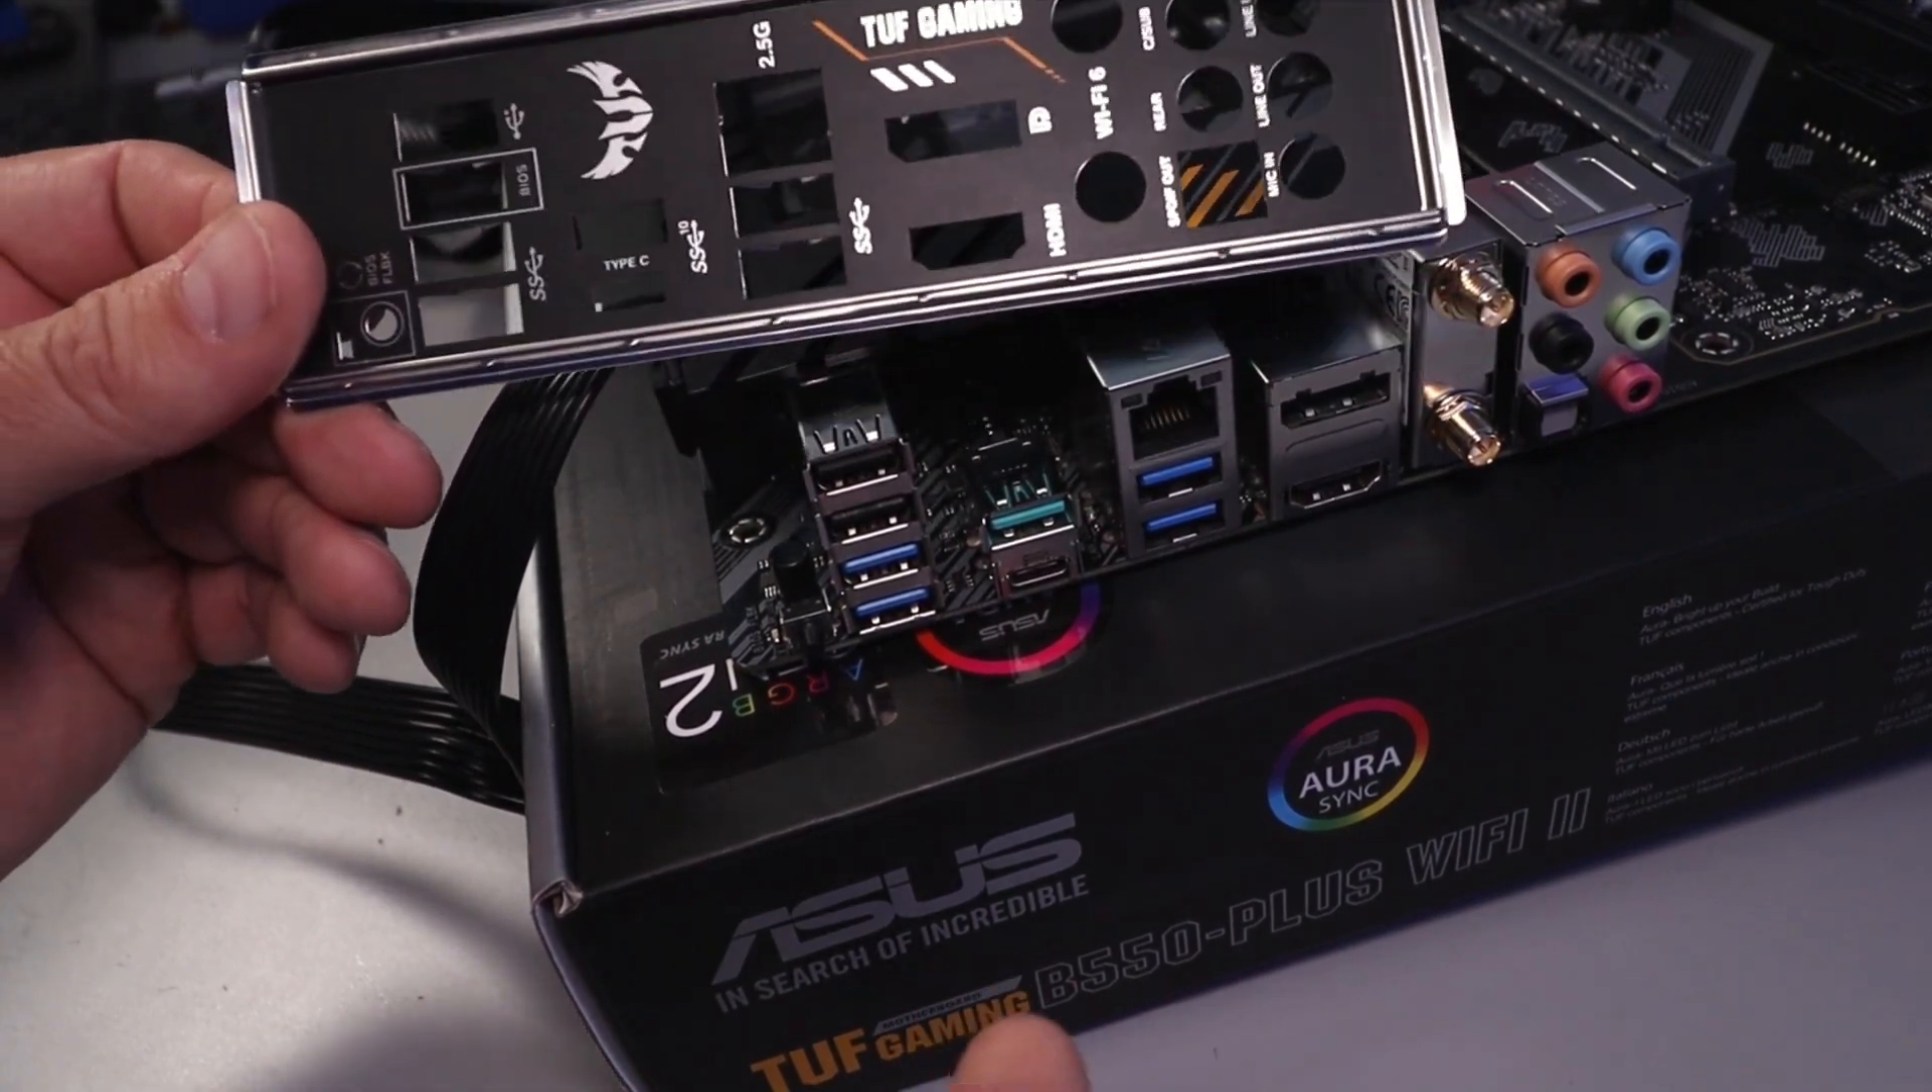You can see that my IO shield is not attached.